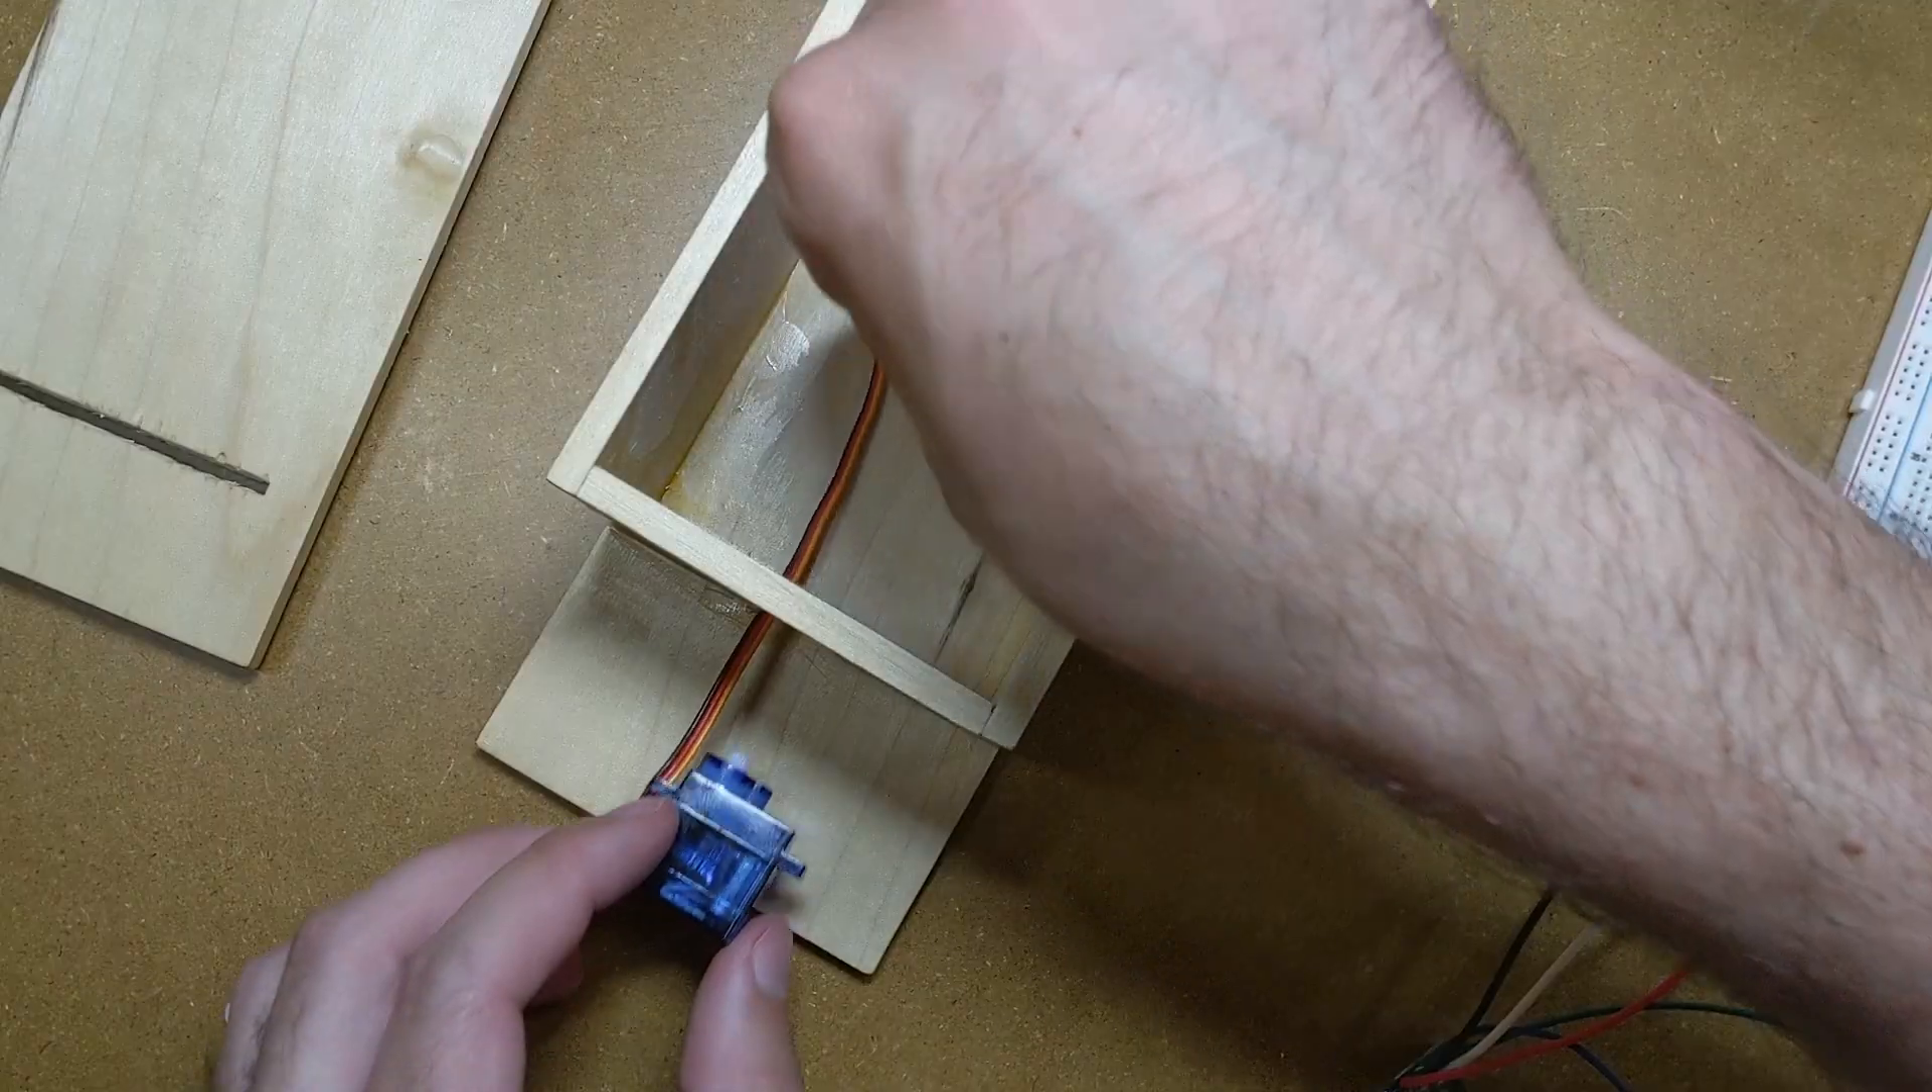All the different pieces are pretty much done, but they need to be assembled.